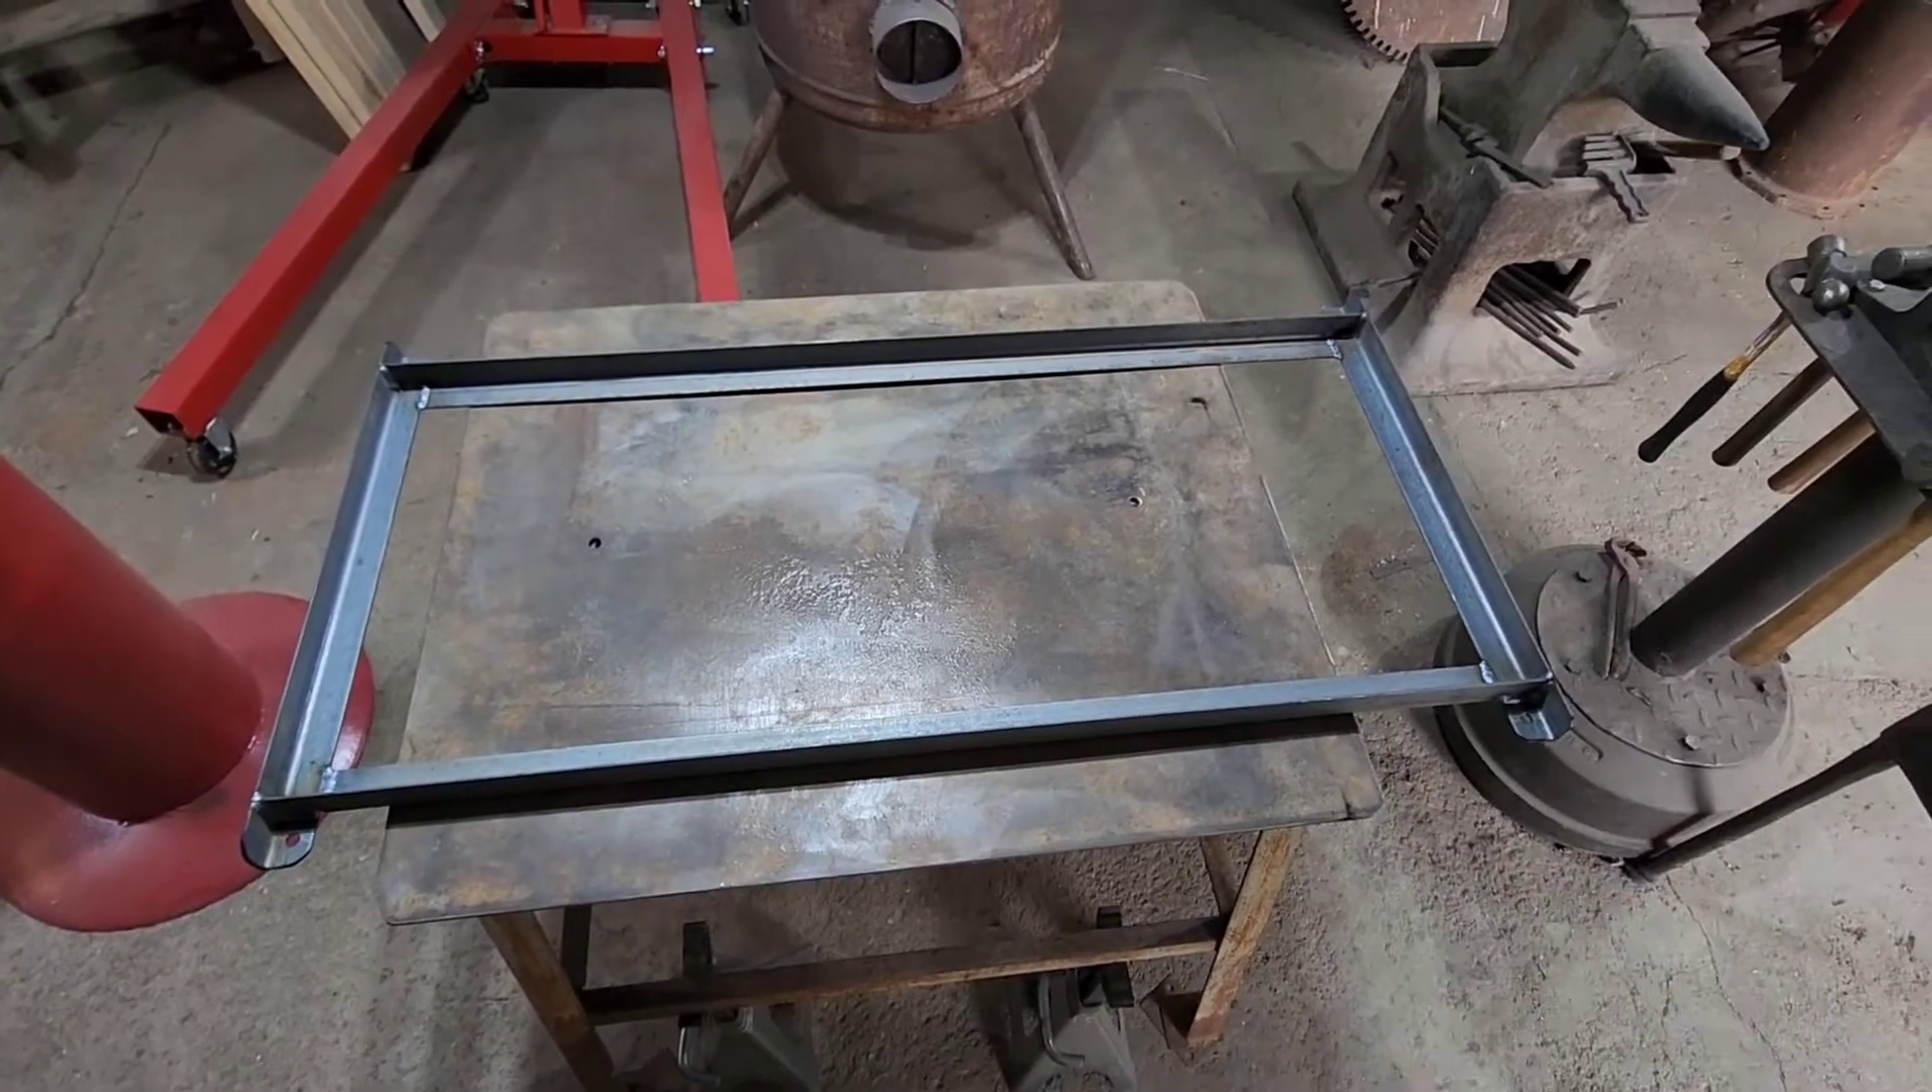Now, we're ready to put the wheels on this thing and then we'll be done.